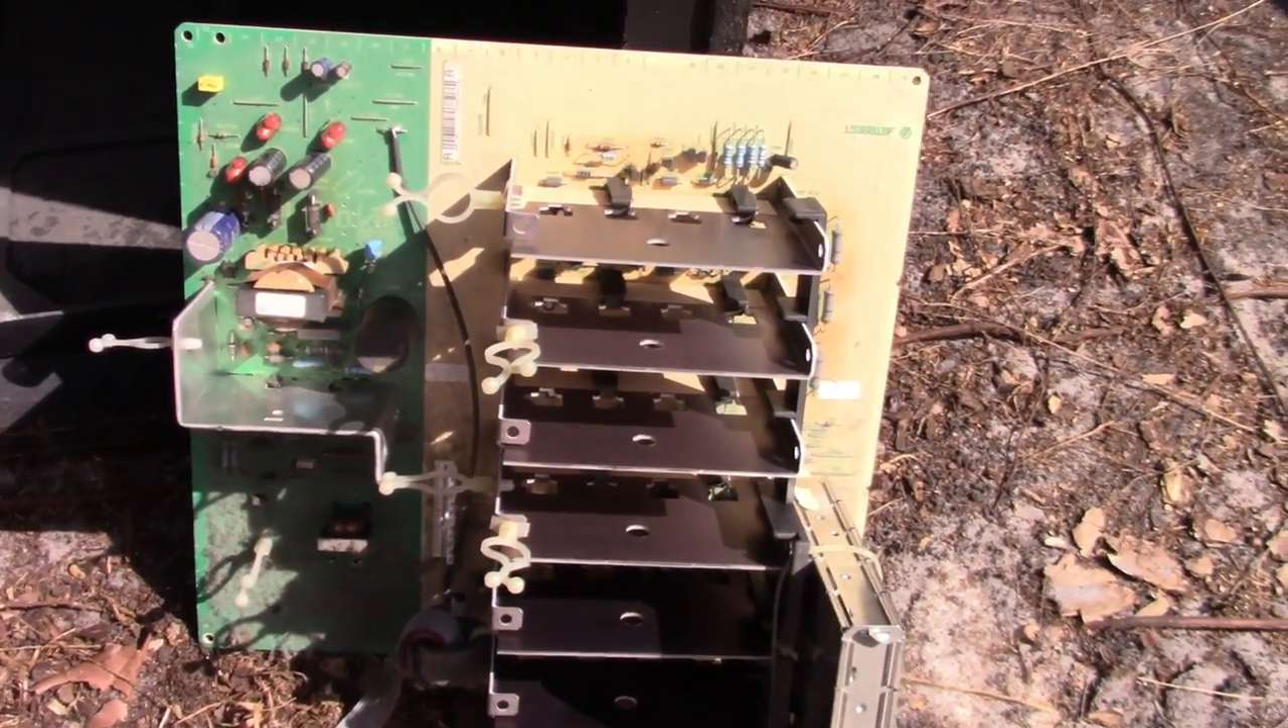Okay so now I have this board out.